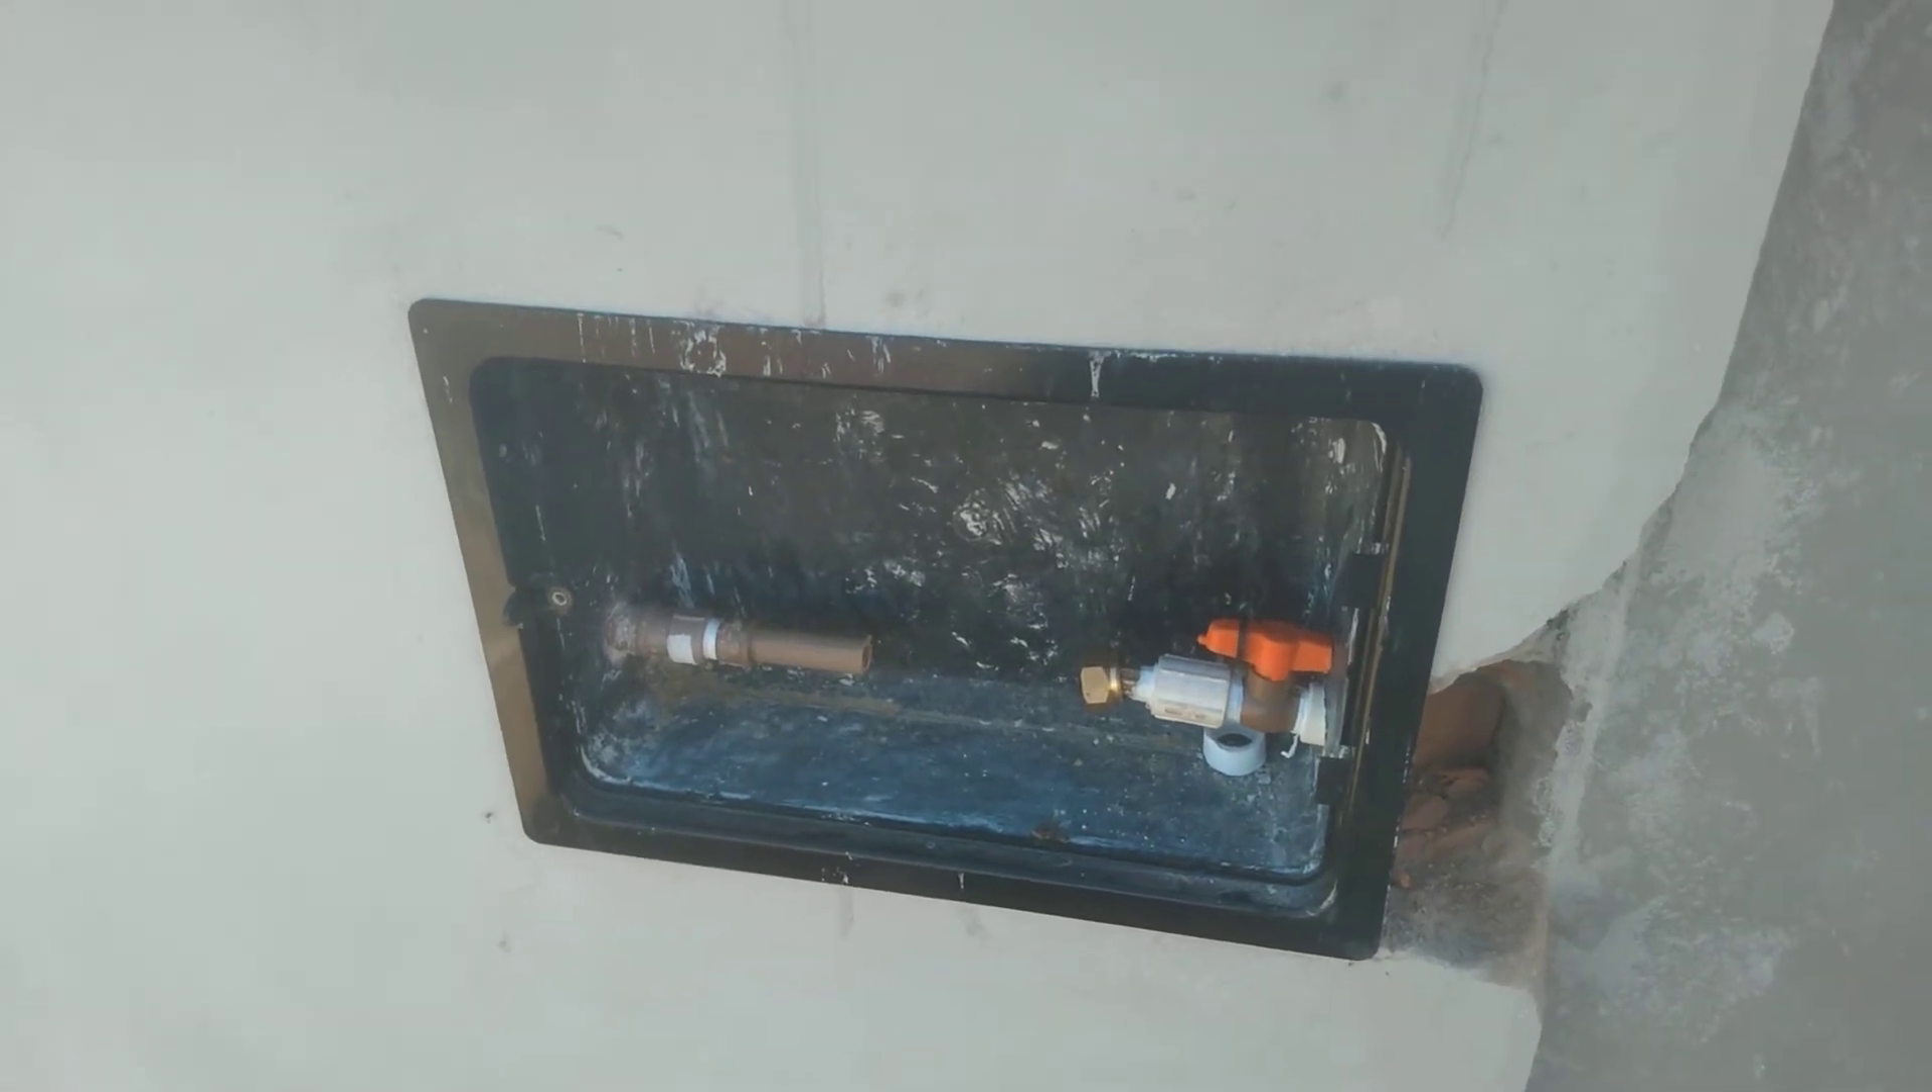Já está instalado aqui o registro, vamos fazer a ligação e colocar aqui o hidrômetro.